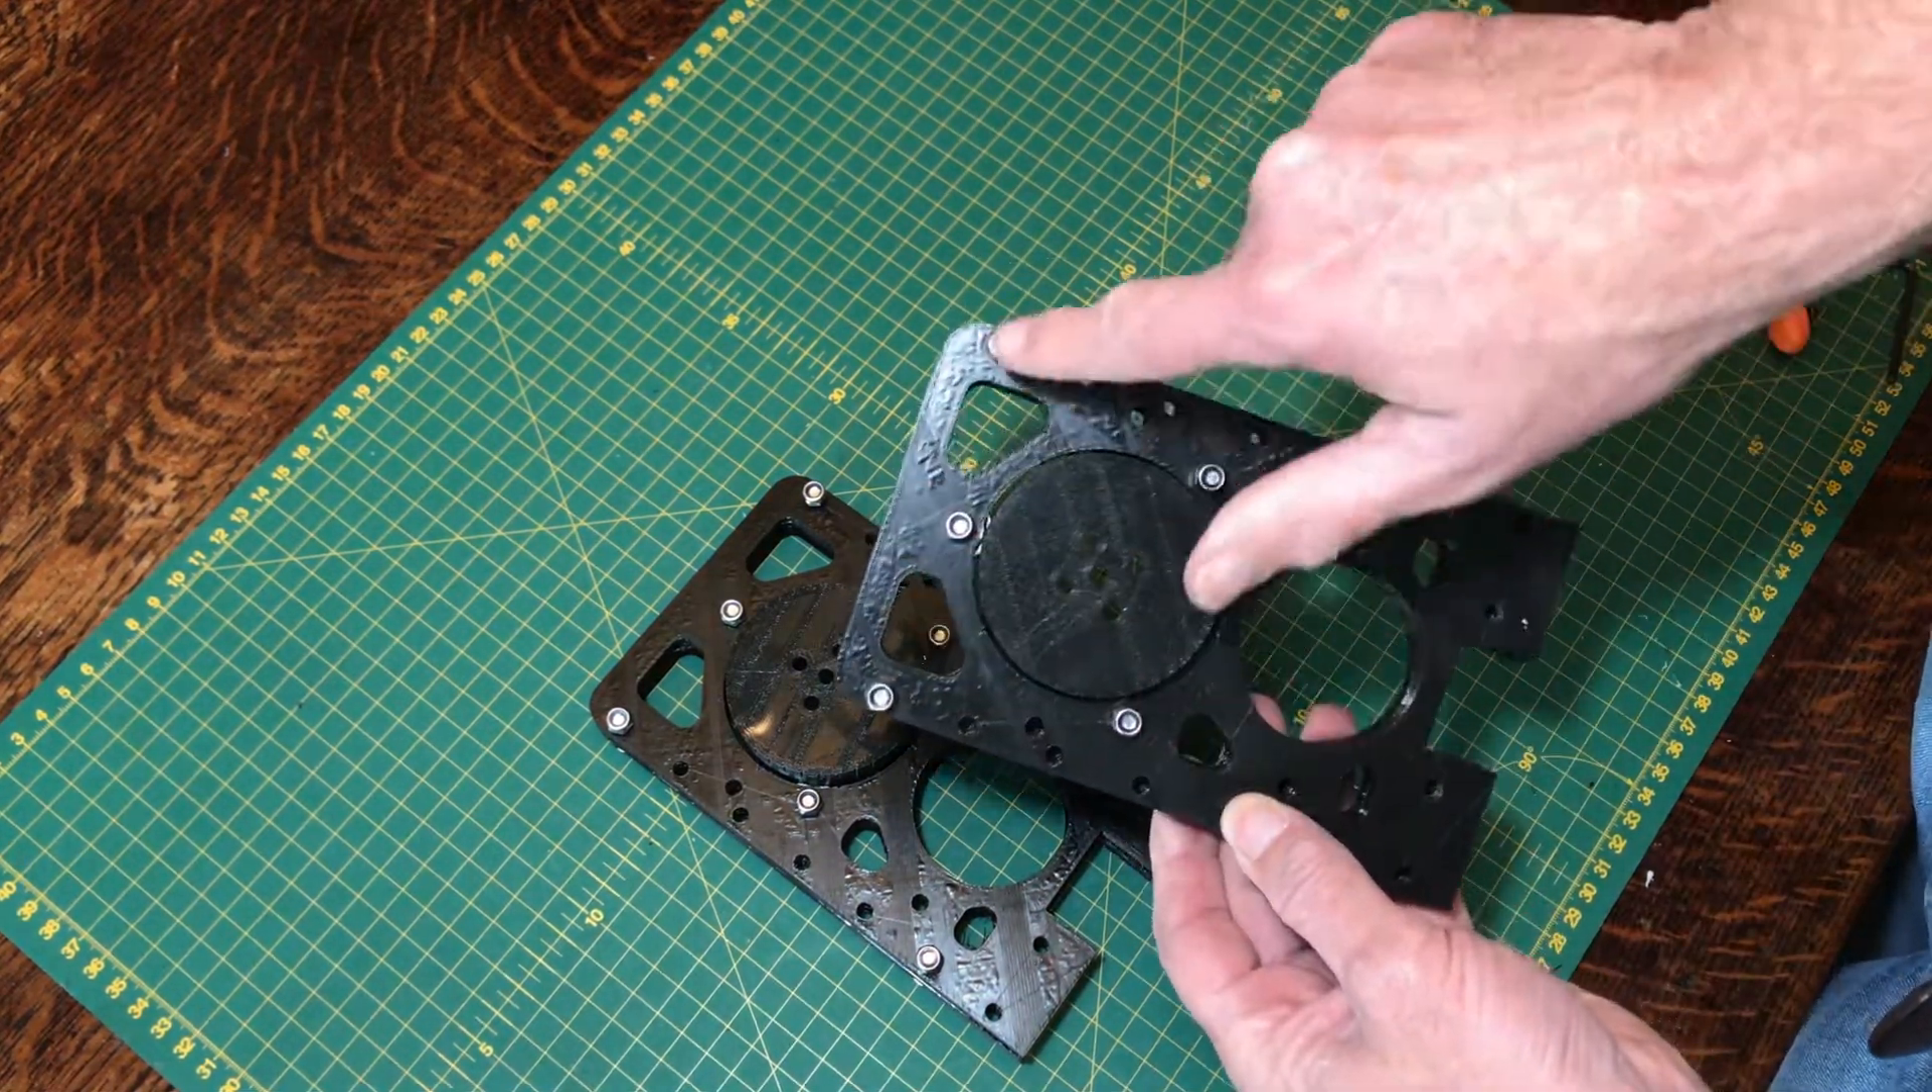So that's two copies of the the wall made with the the vertical movement gearing put in place. And I've just added some extra bolts again 20mm bolts just to increase the strength of it make sure everything stays together nicely.